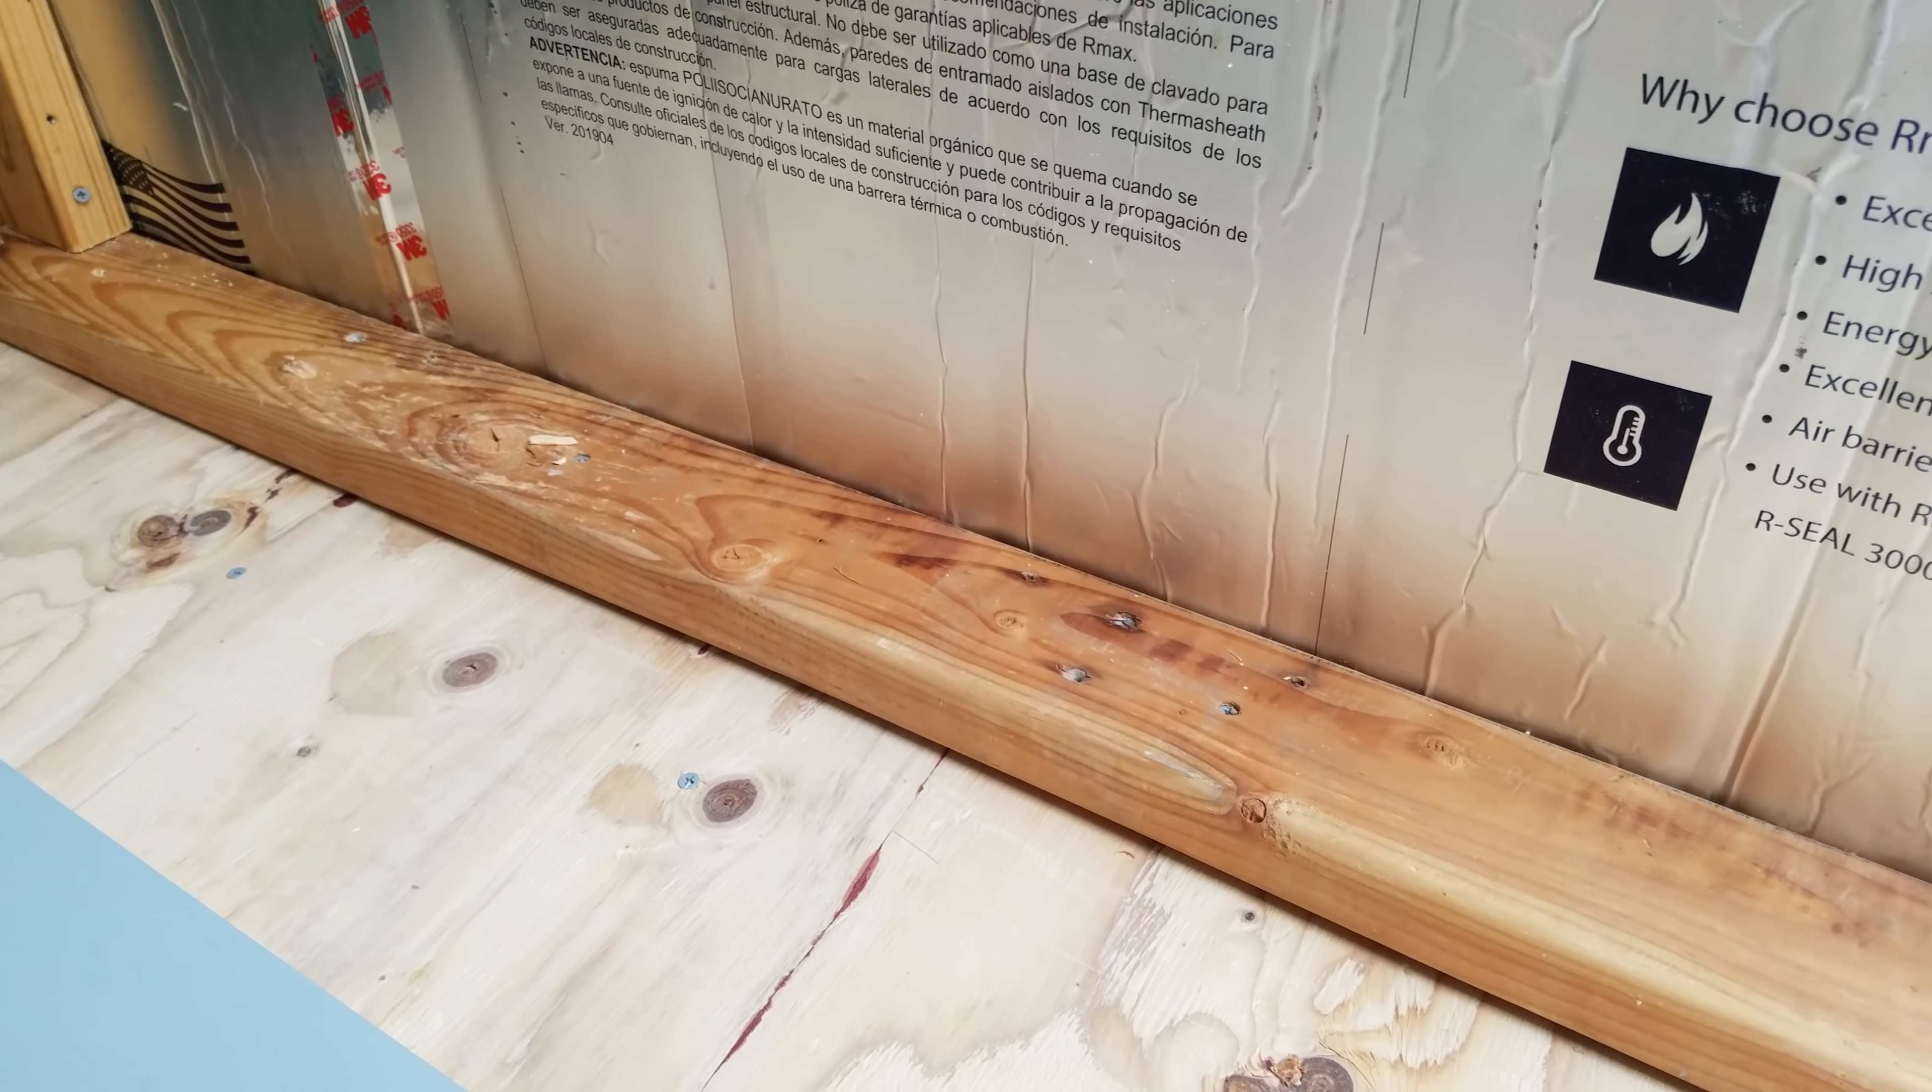I have one 2x4 laying flat on the floor and I screwed that in in about five different locations.